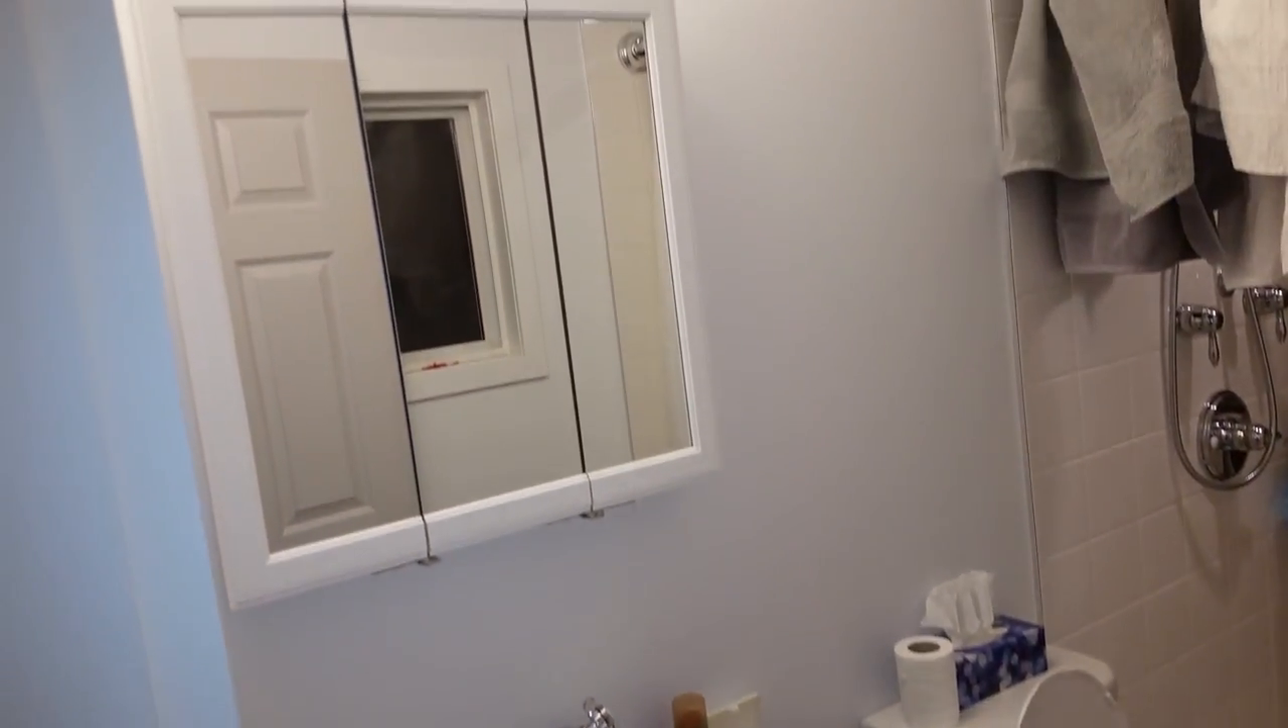And that finished the install of the pre-built medicine cabinet.